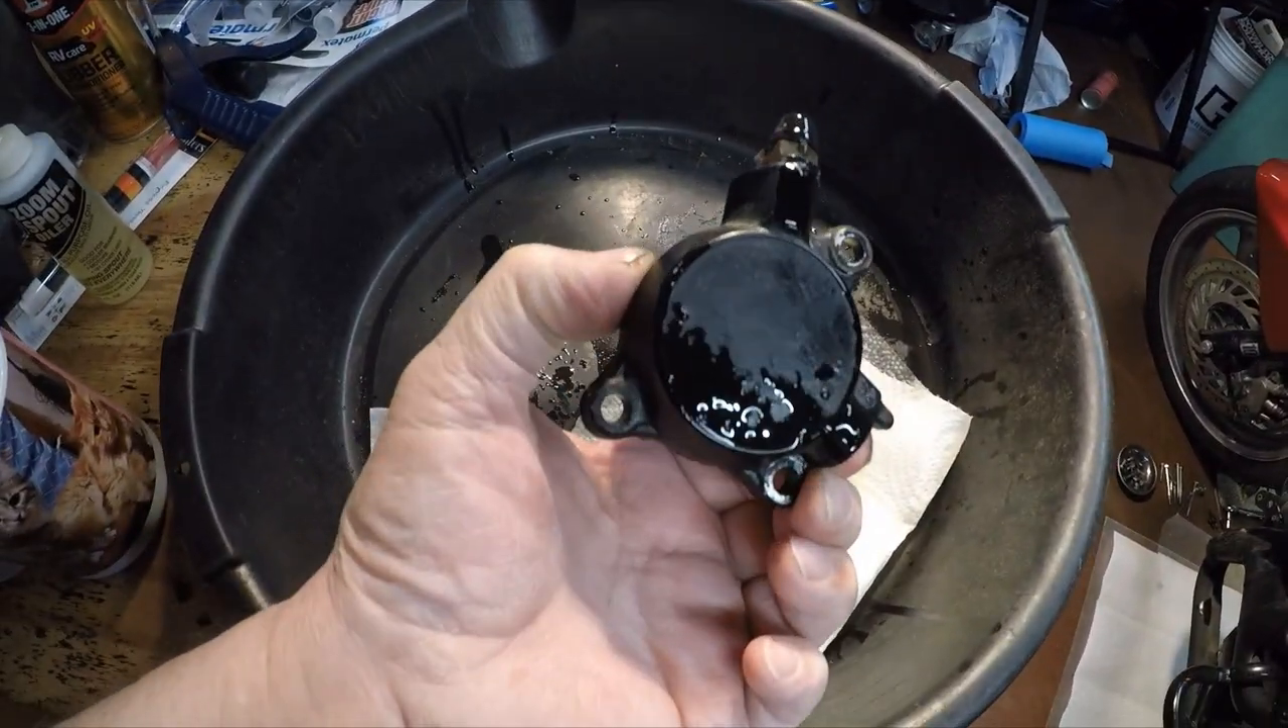There's a slave cylinder down there in front of the bike so I got it off.